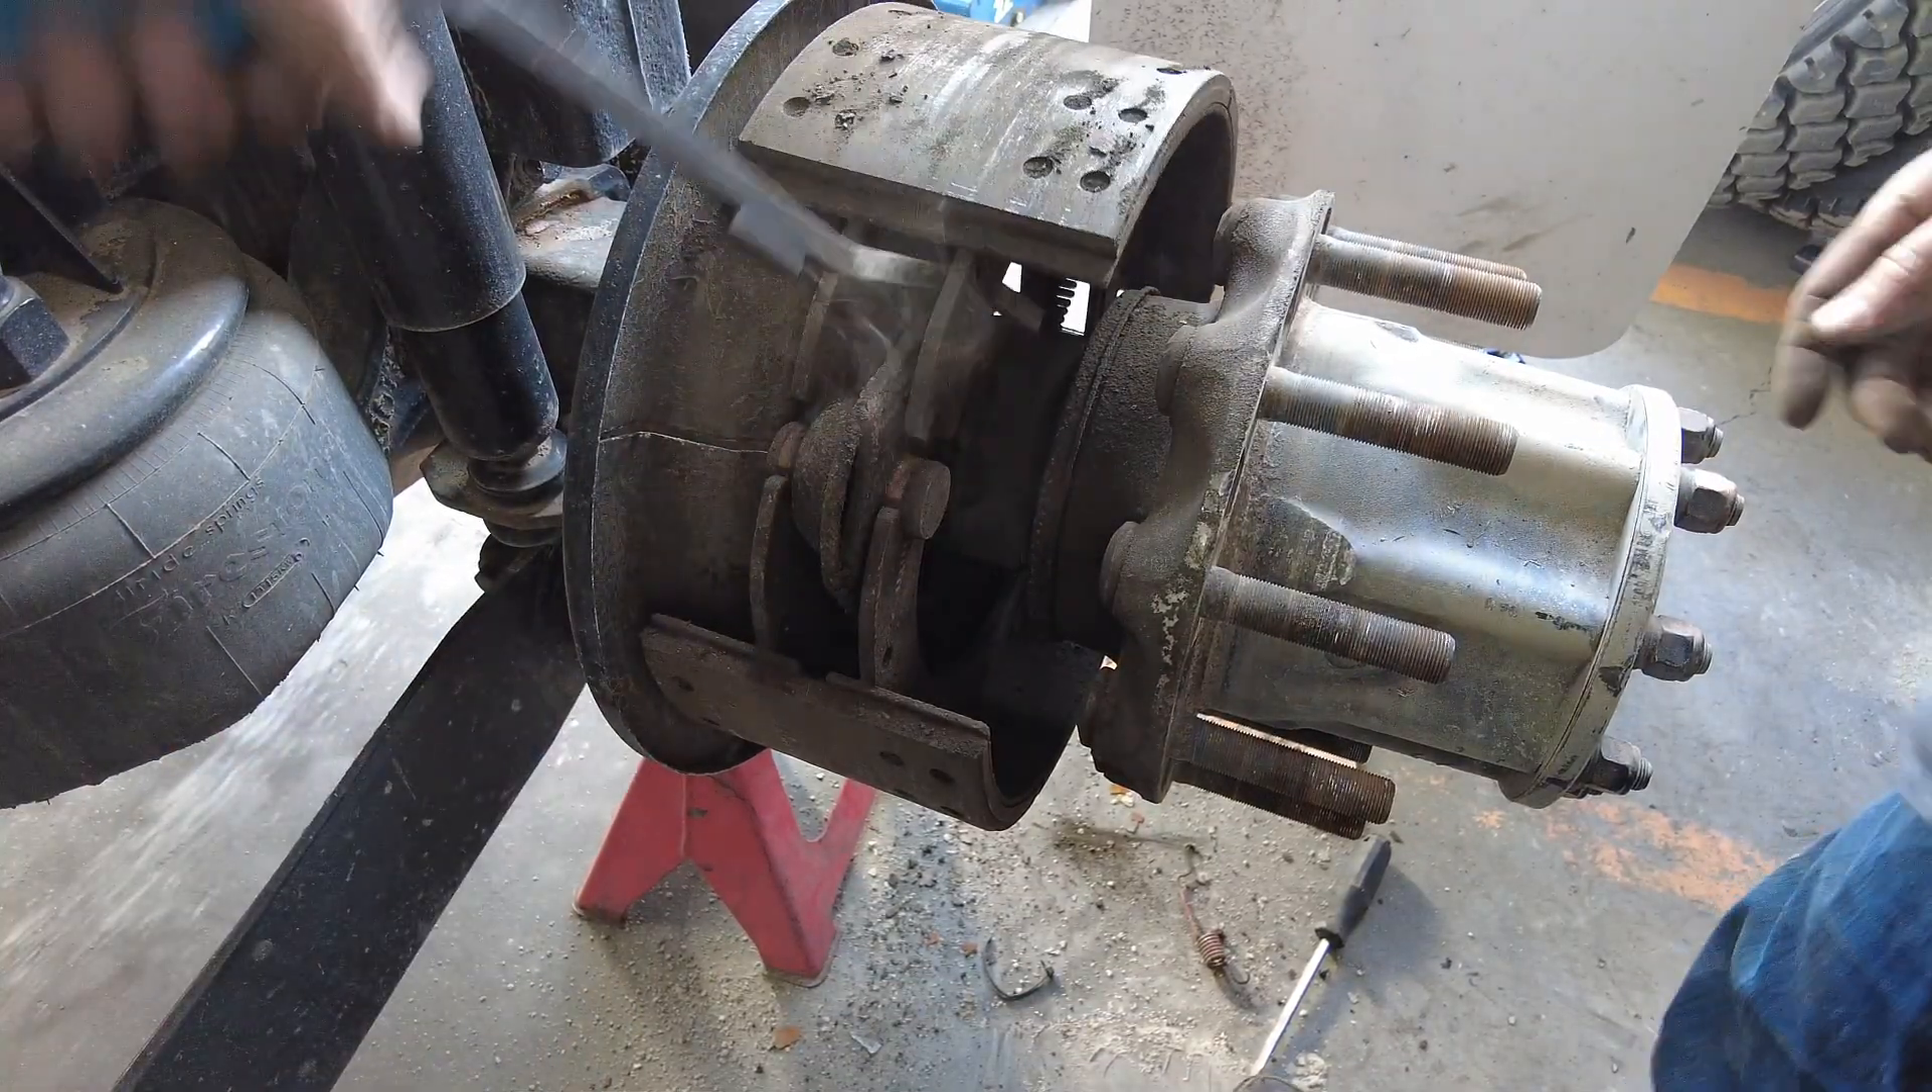At this point you should have the brake shoes exposed.